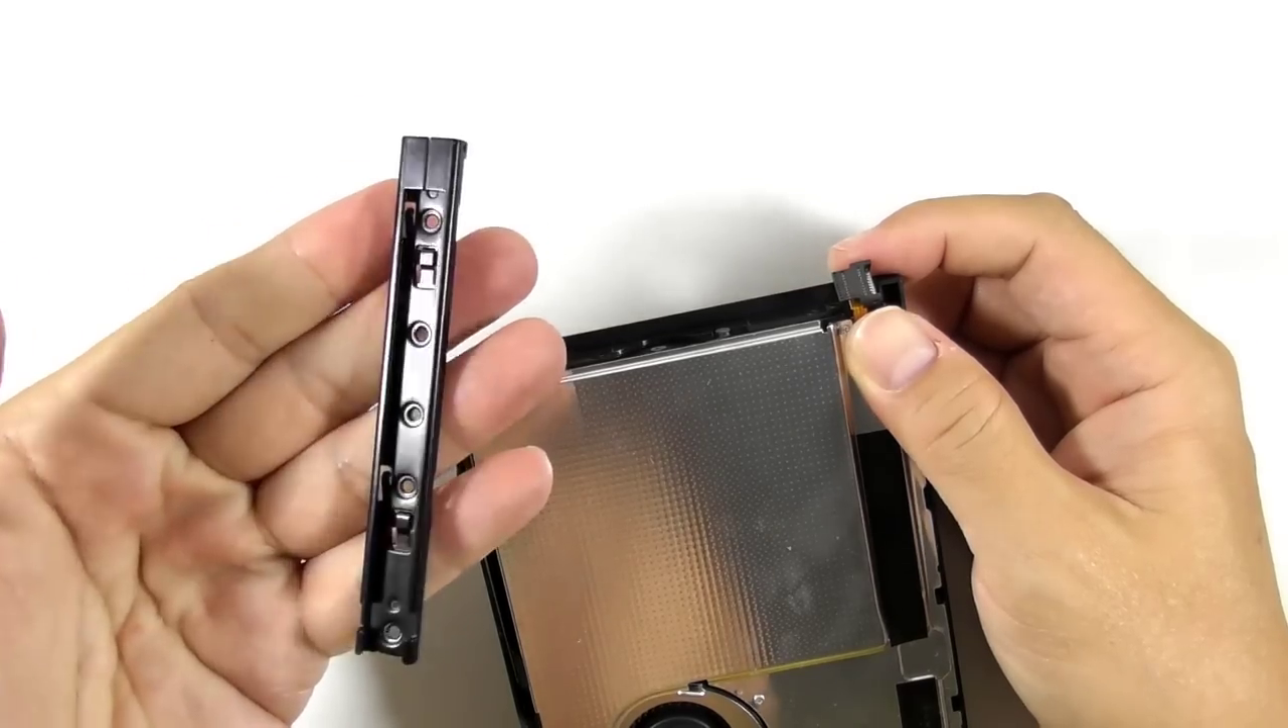Now the slider is fully separated from the main unit.